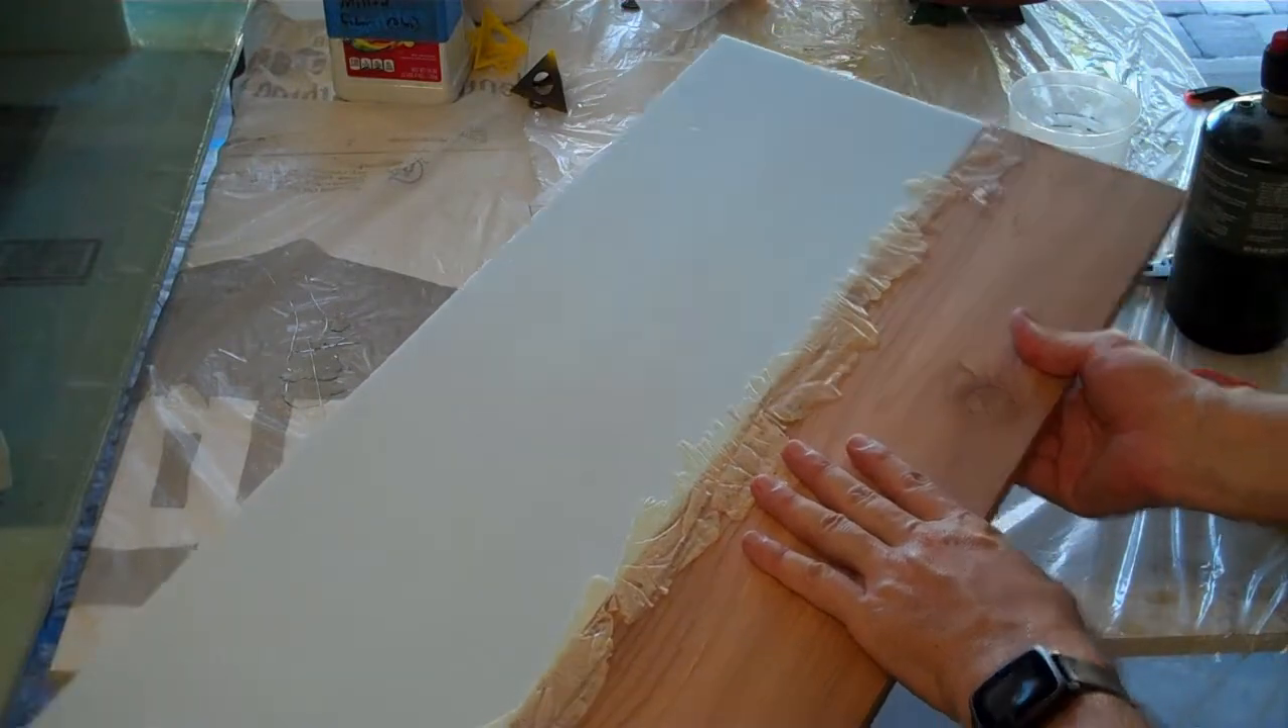Alright, I have used the urethane glue here to attach the foam to this cedar board.